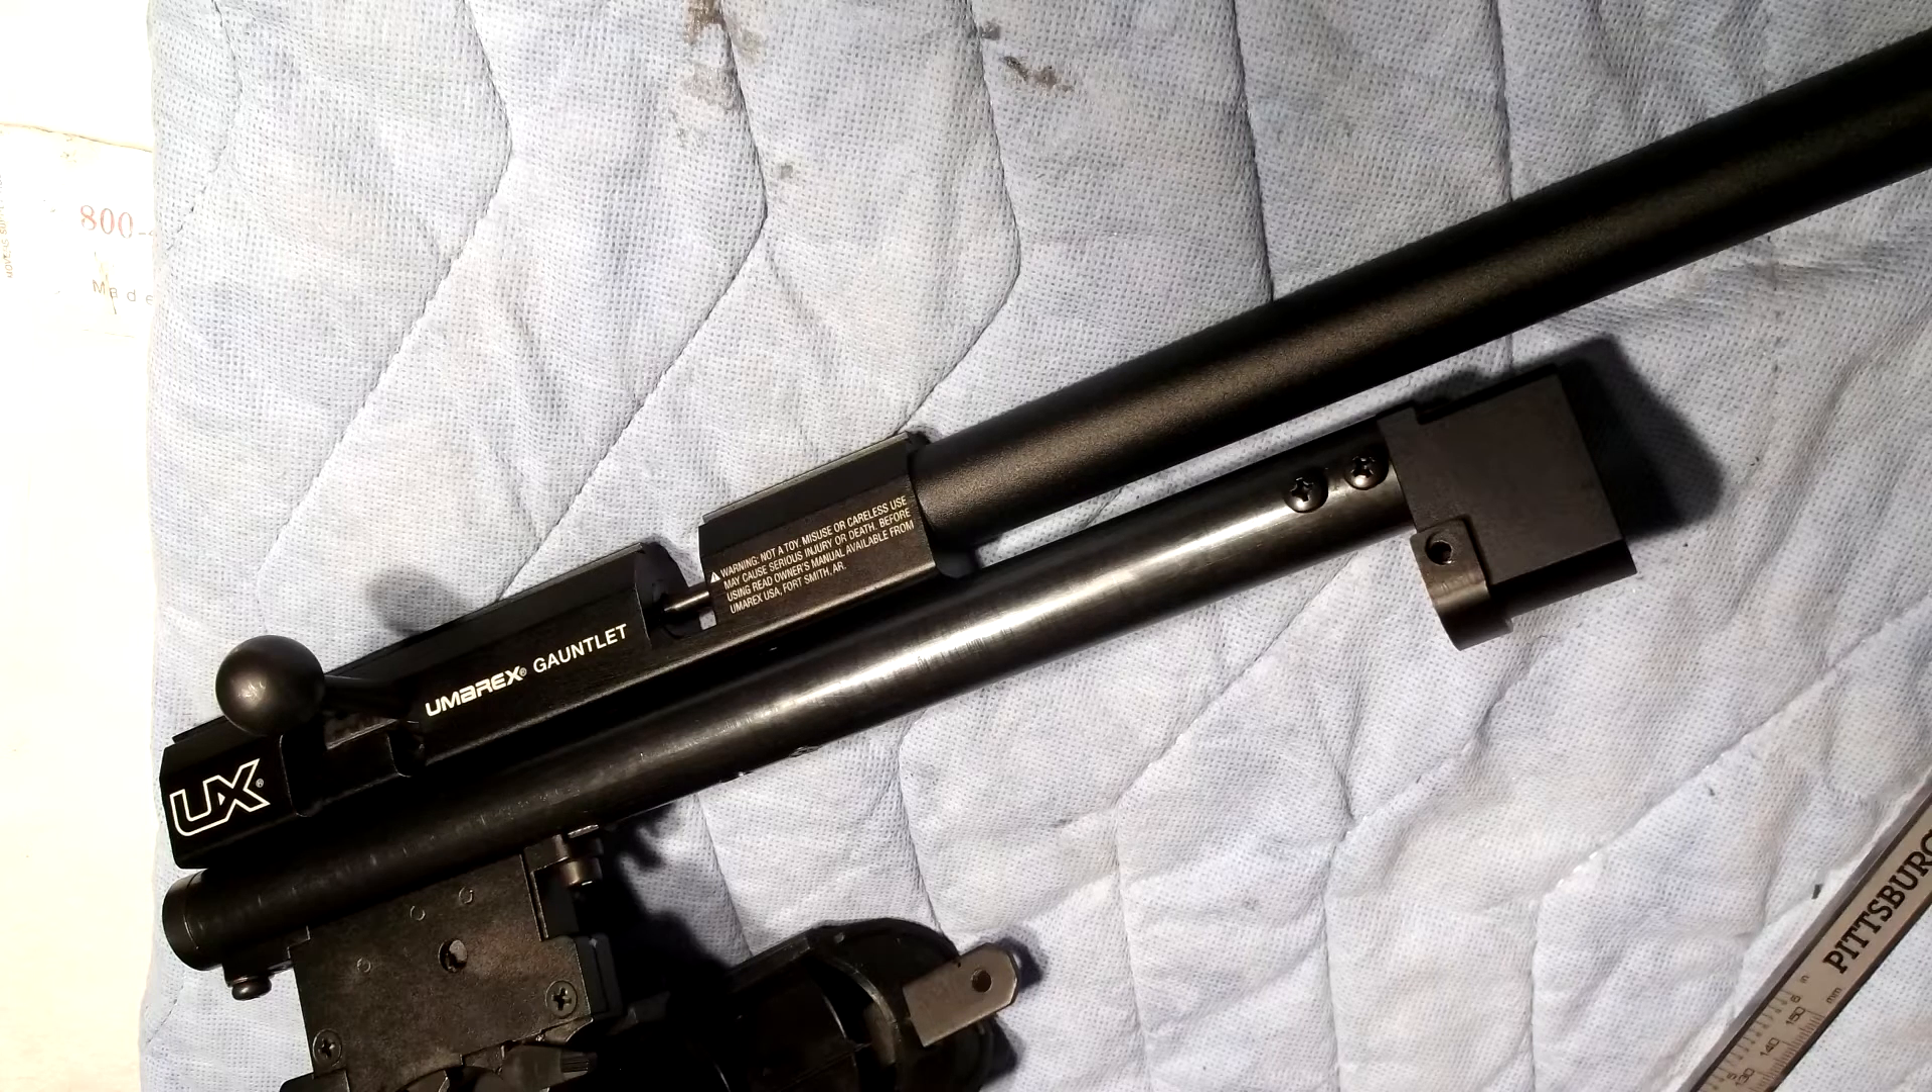On this picture here you'll notice that the Umarex gauntlet is taken out of the stock.